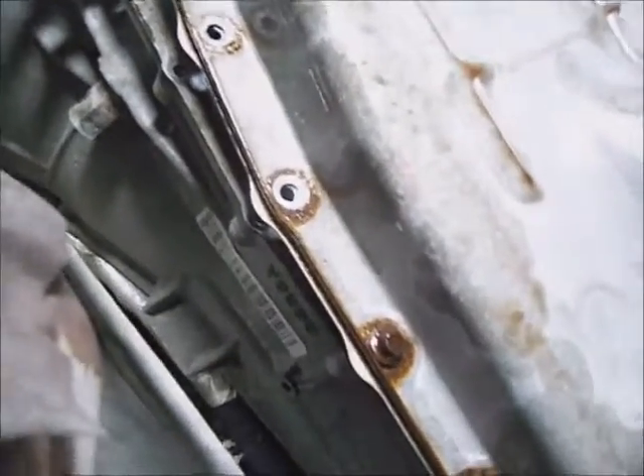One bolt left in the middle. Be advised there's a bunch of fluid waiting in the pan to get you.